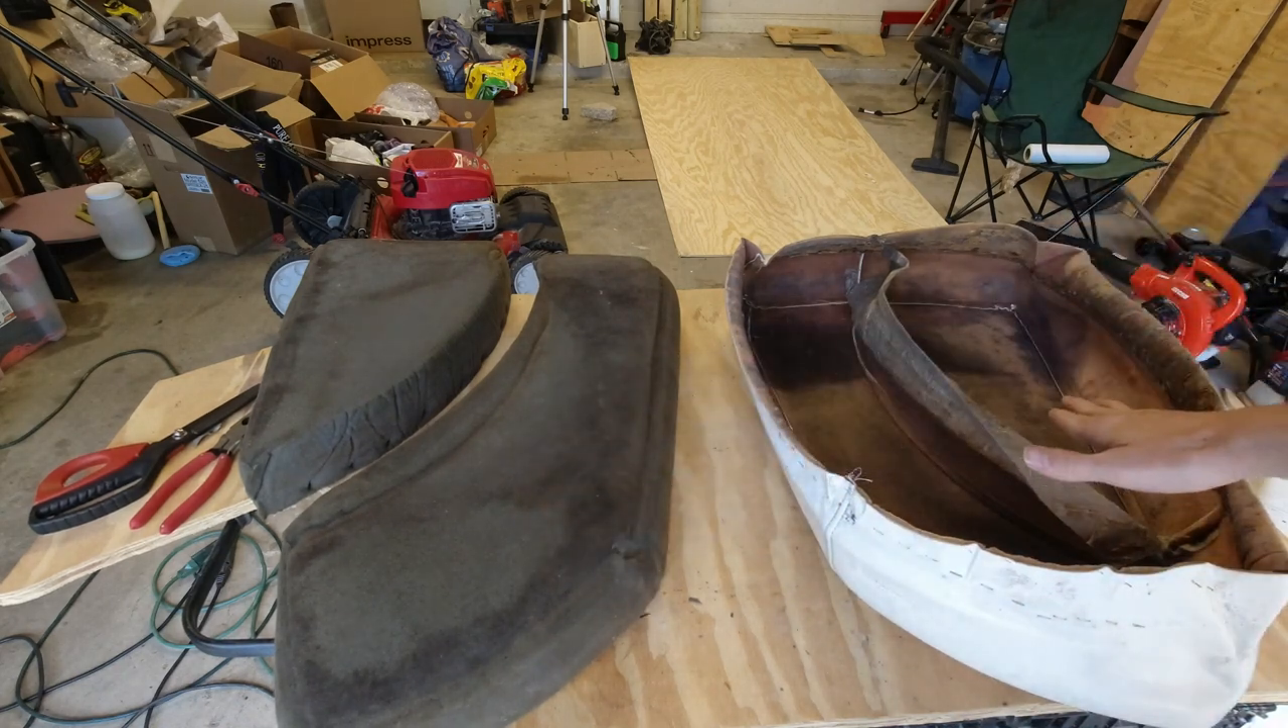All right so i finished getting the foam pieces out of the upholstery and i got them cleaned off.